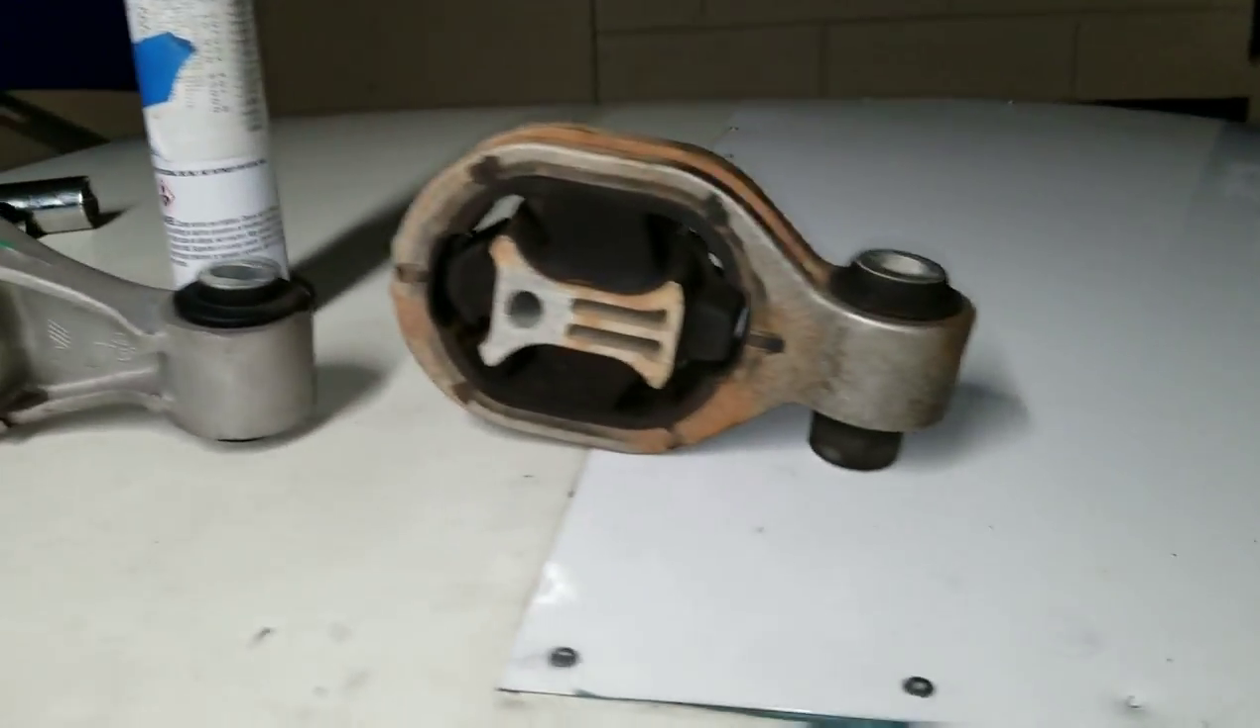So now we have both of the mounts off the car.